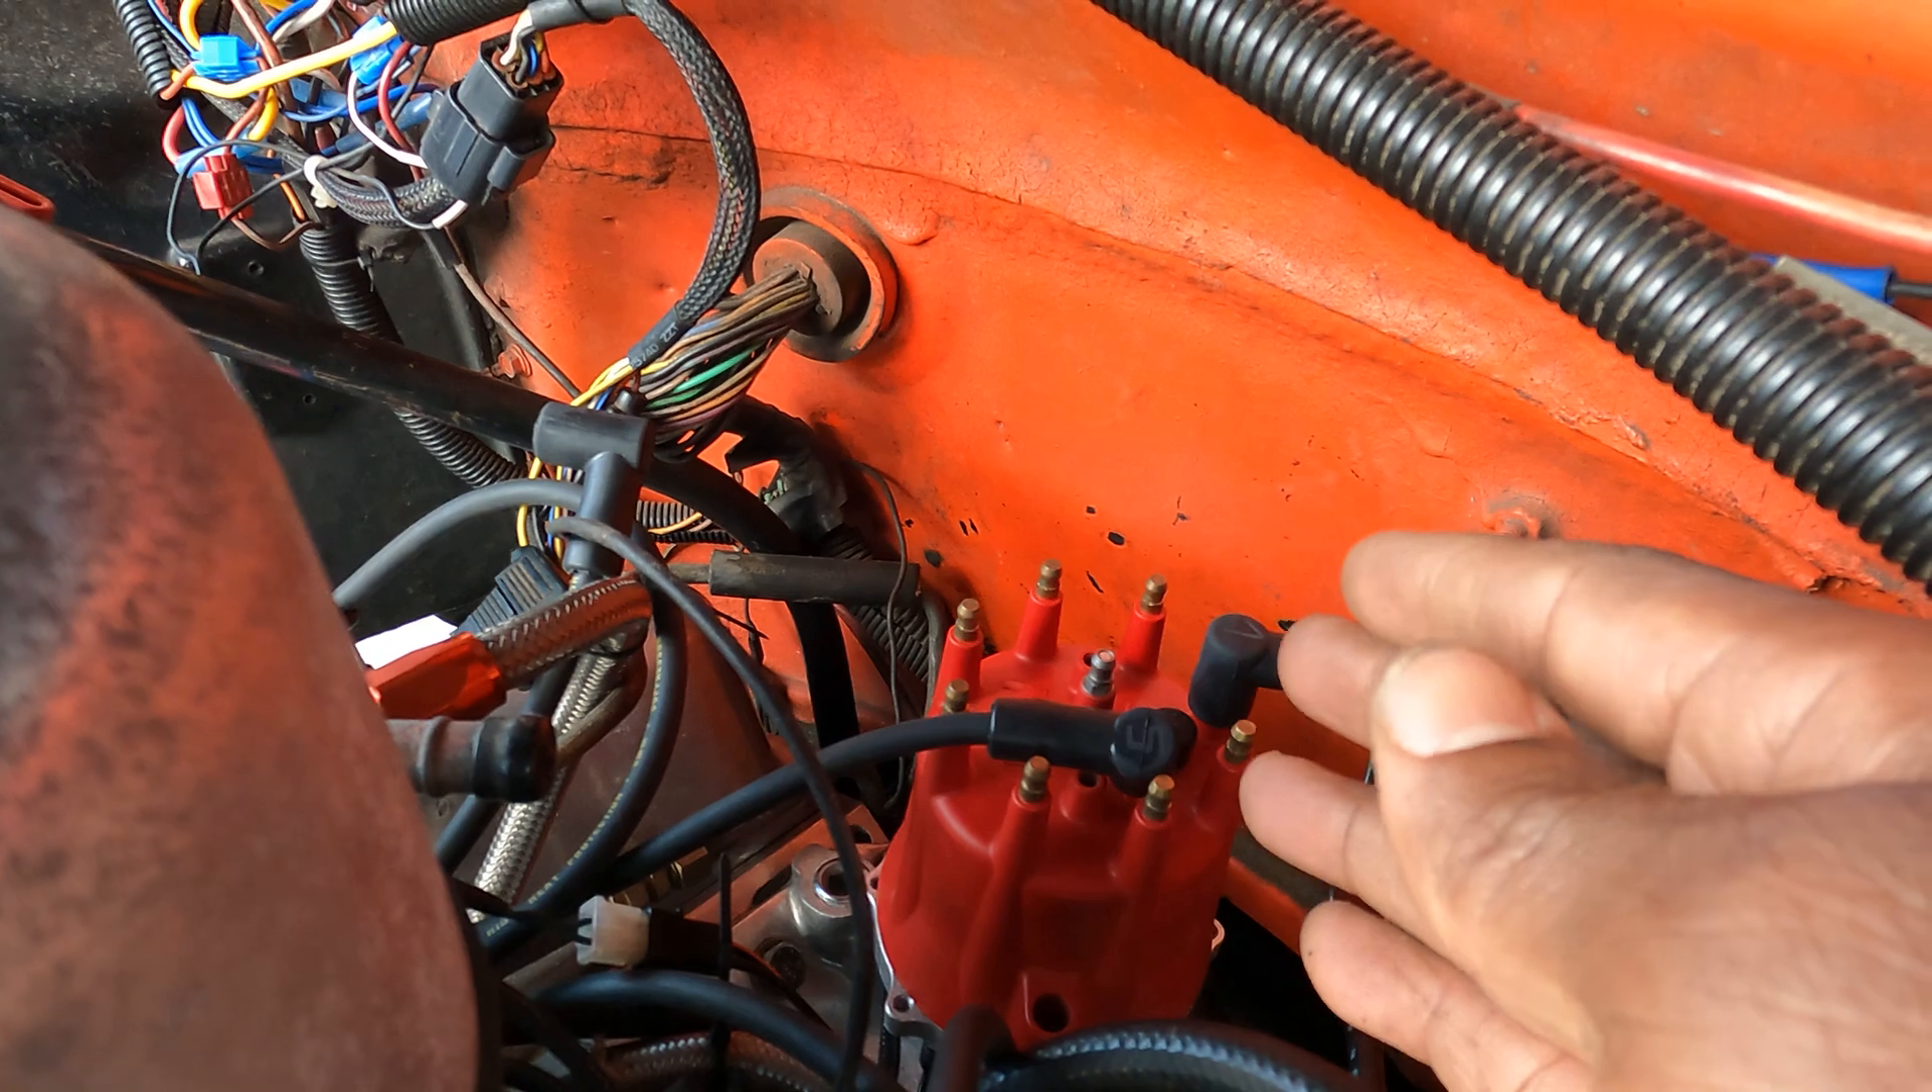All right gang check it out we got the distributor cap in place.